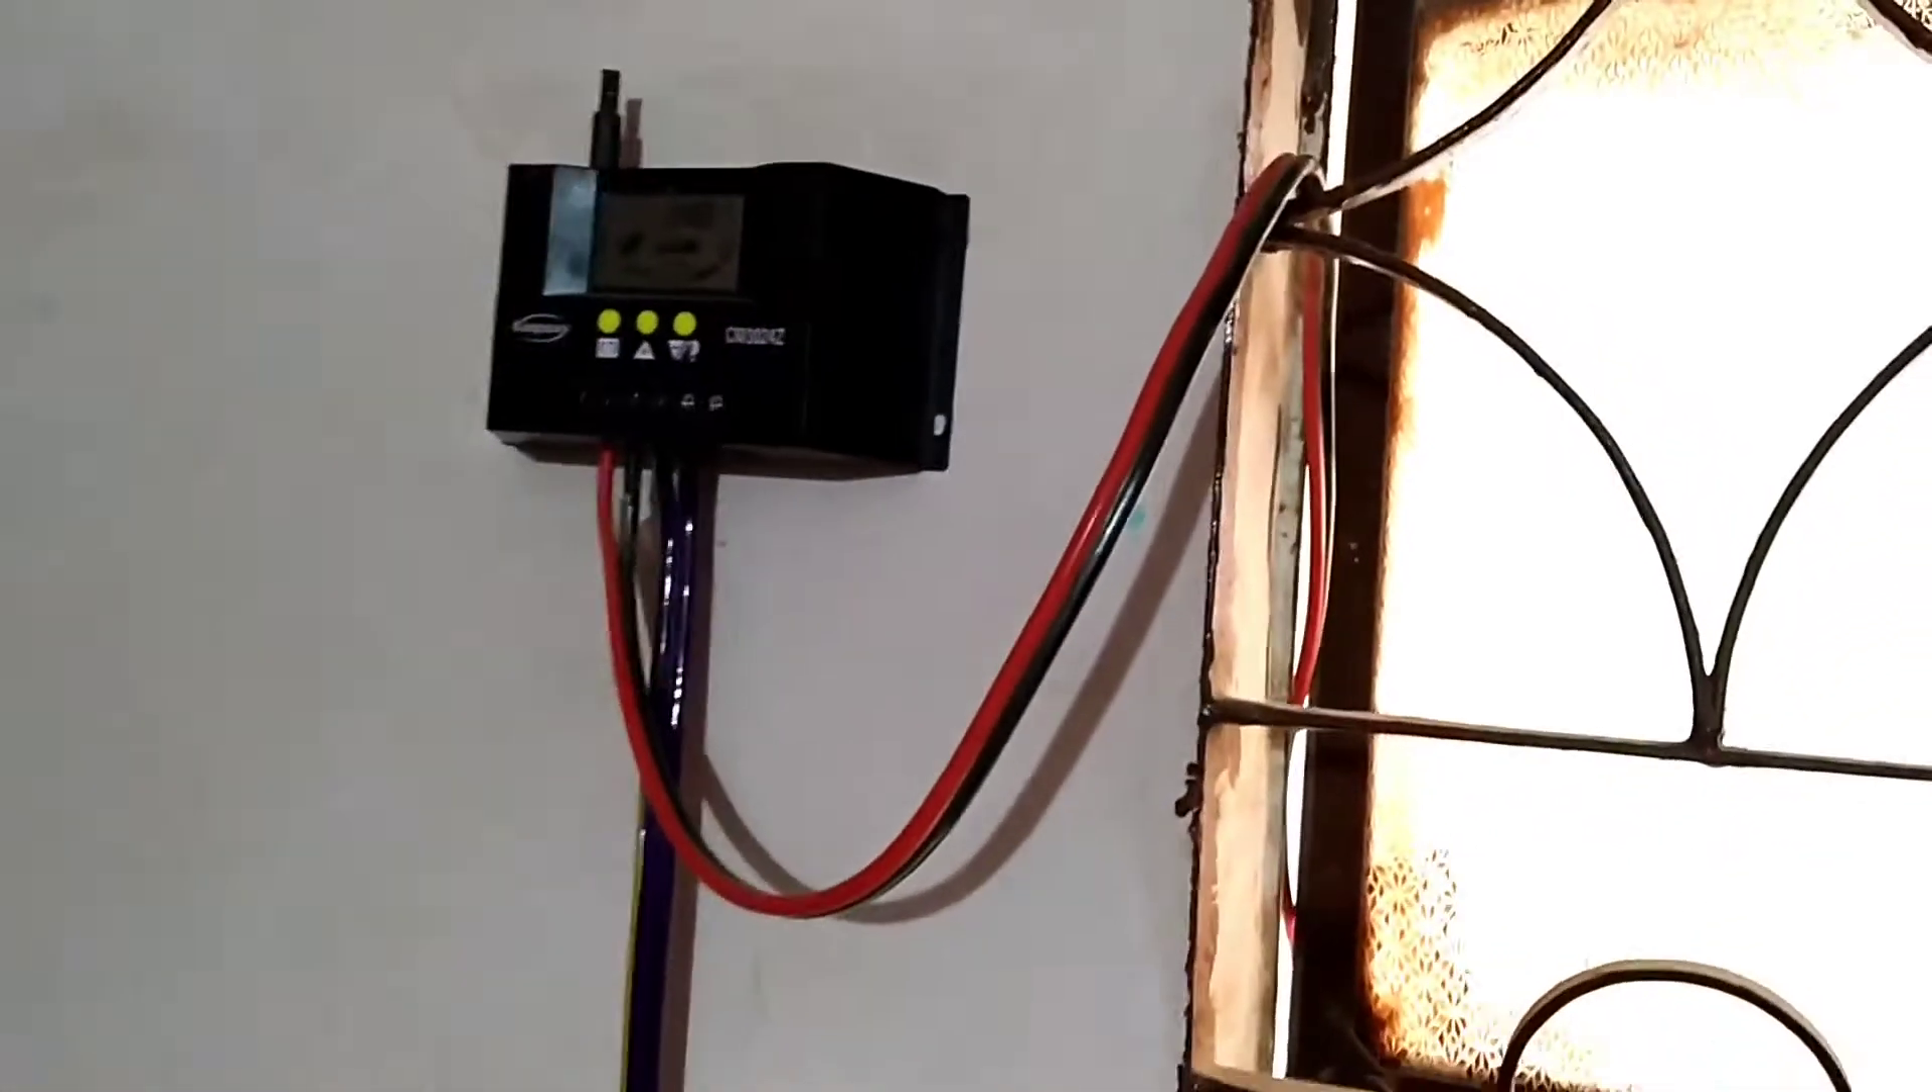یہاں پر میں نے اس کا چارج کنٹرولر لگایا ہے یہ آپ دیکھ سکتے ہیں۔